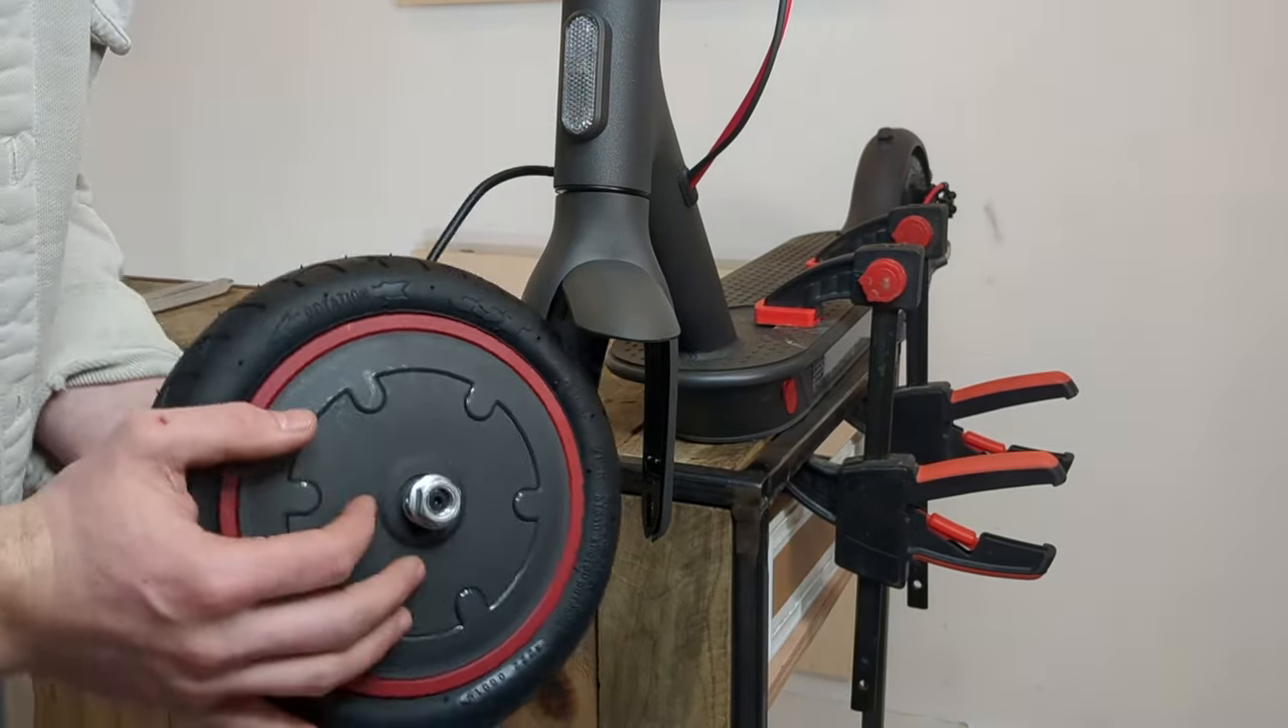Jetzt müssen wir nur noch das Vorderrad wieder an unserem Xiaomi Scooter befestigen.